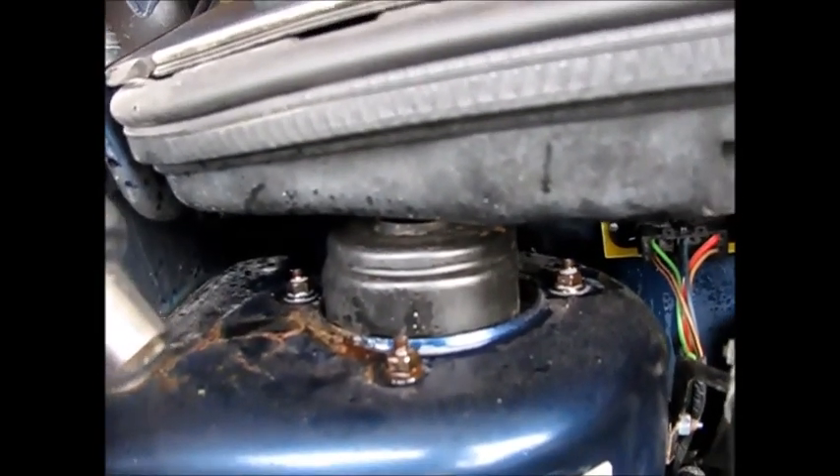Okay, what remains now are the three 13mm strut tower bolts.